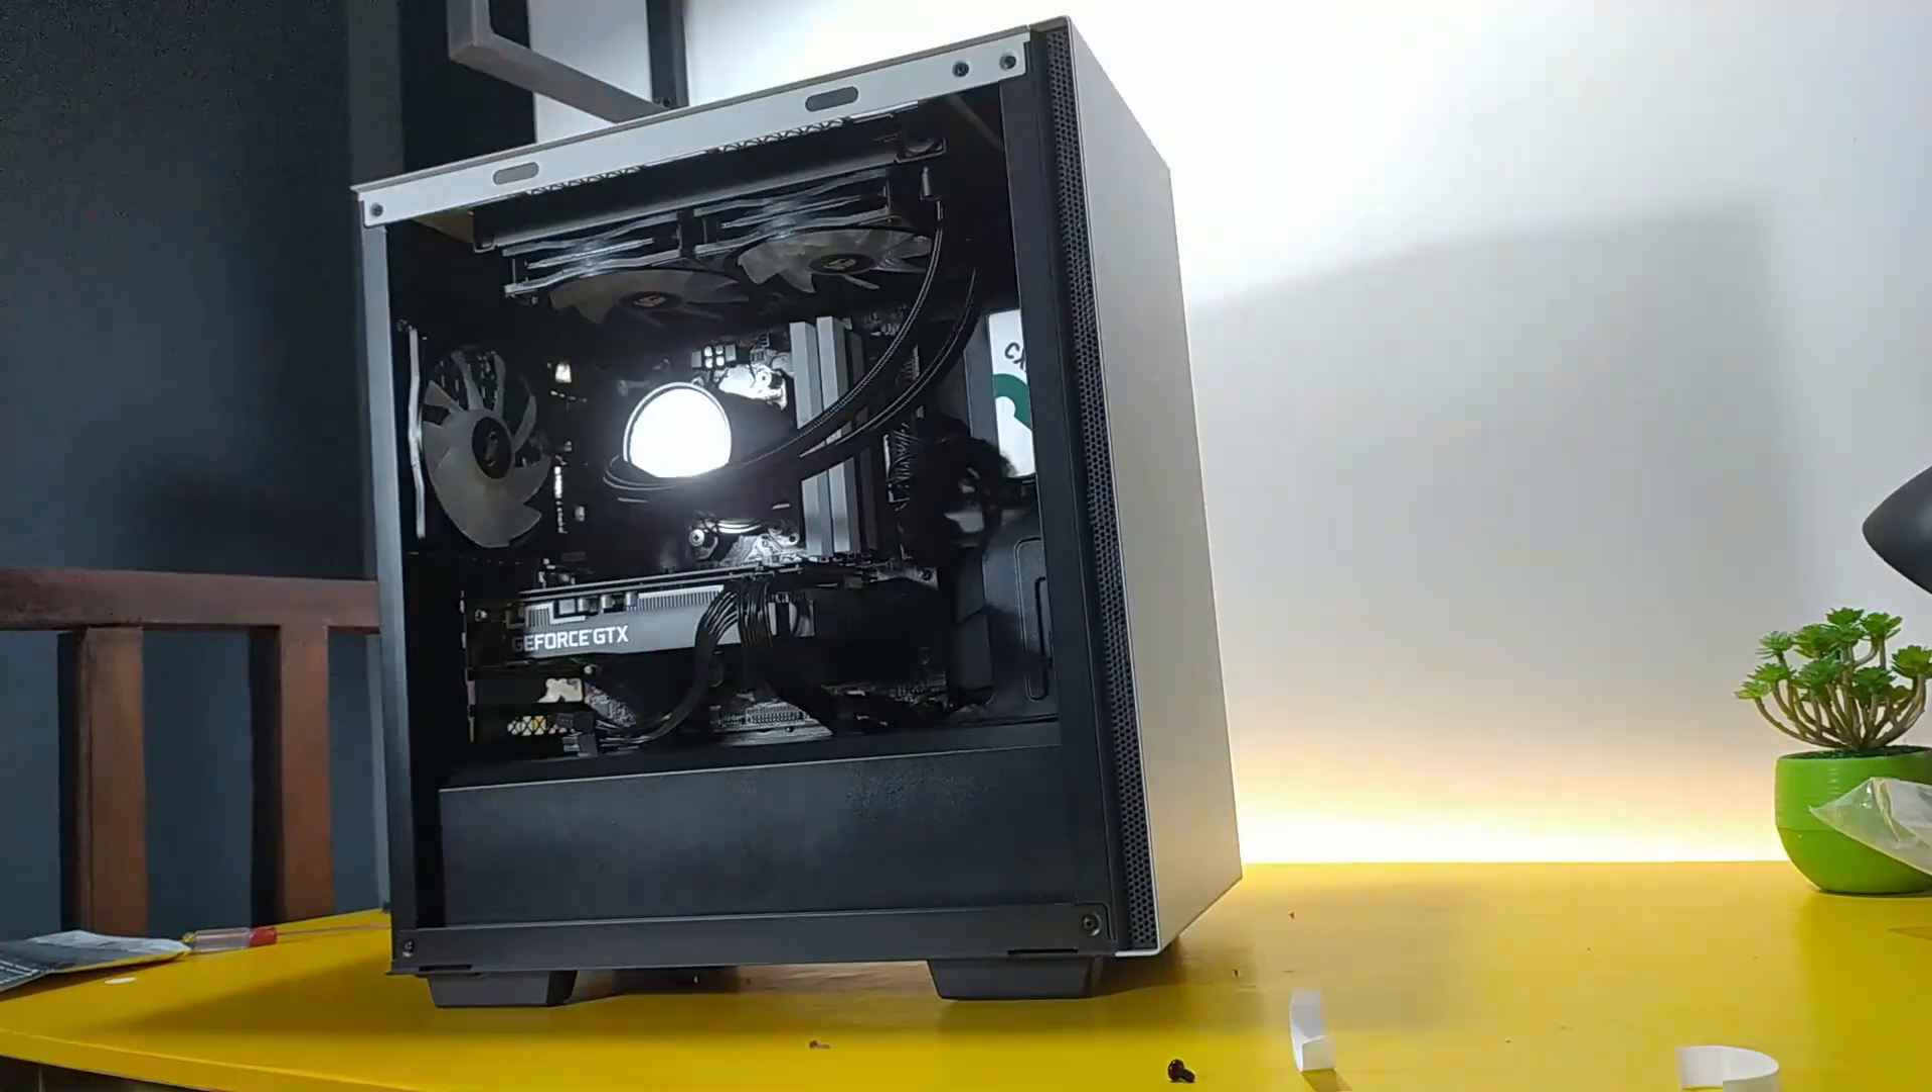Proses pemasangan liquid cooler sudah terpasang dan bisa kita nyalain.